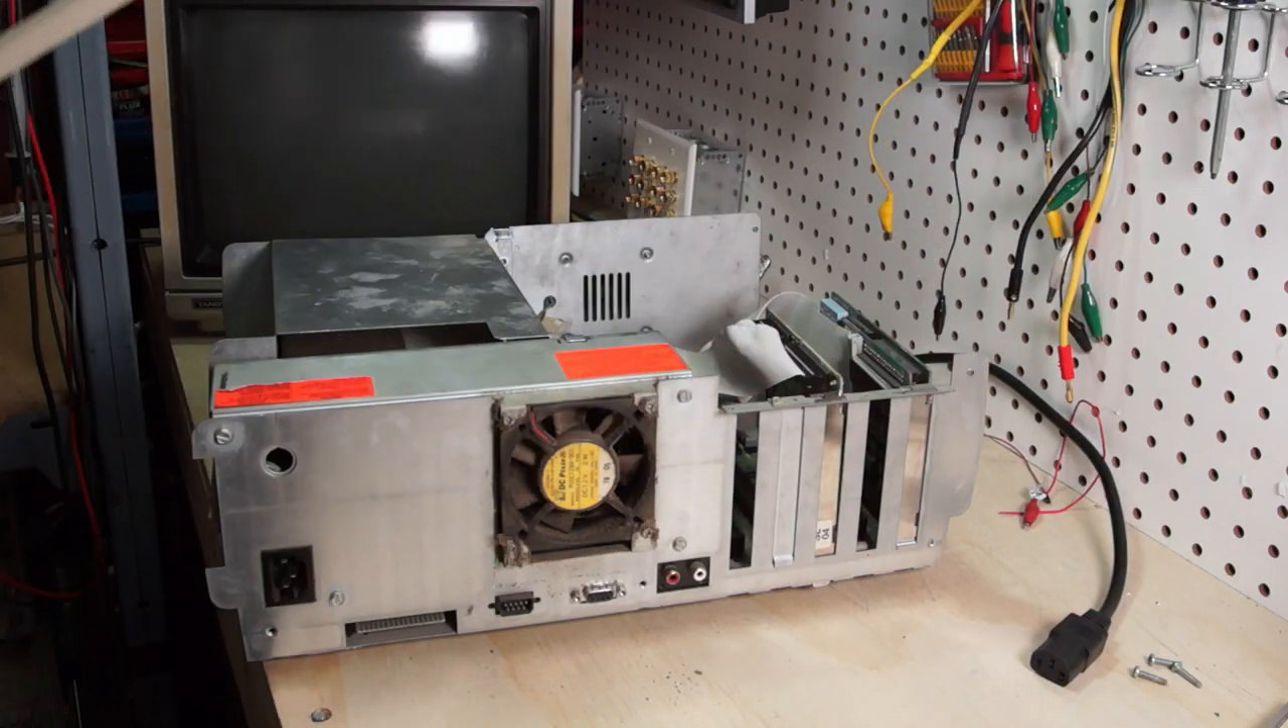Our plastic backing is removed. And we just have the computer frame itself.